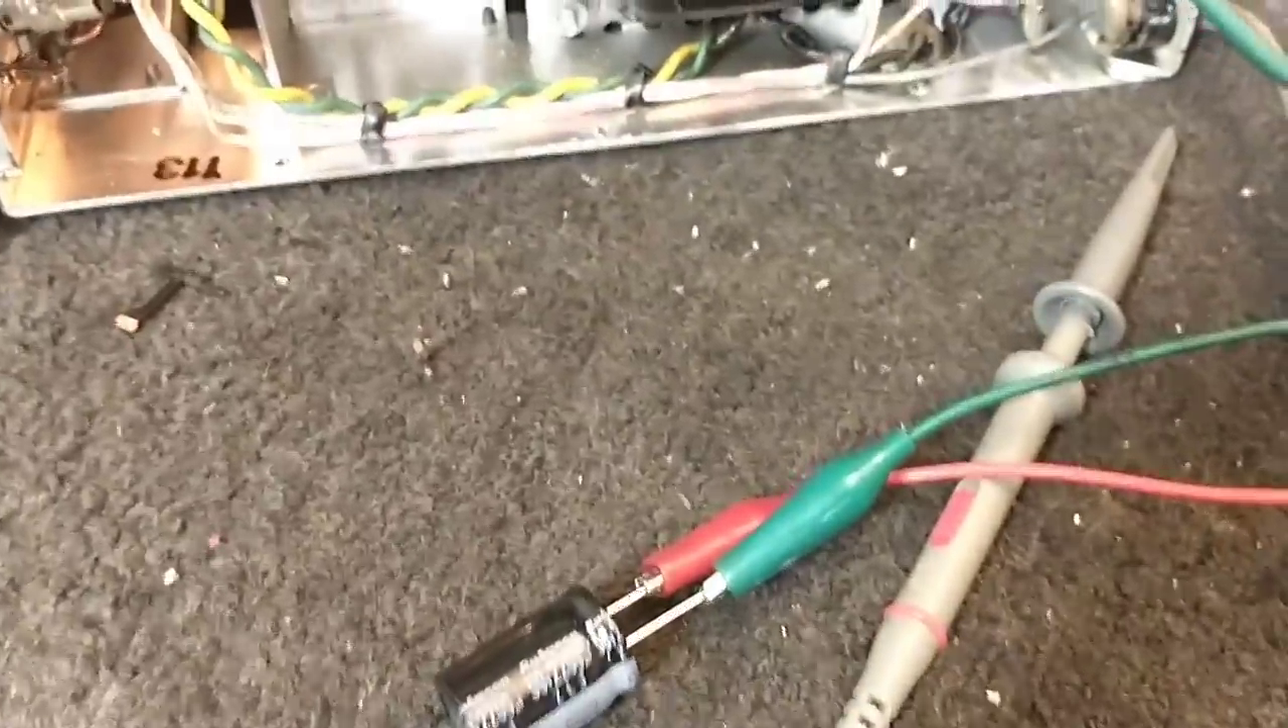All right, so I'm clipped in. There's our substitute capacitor.